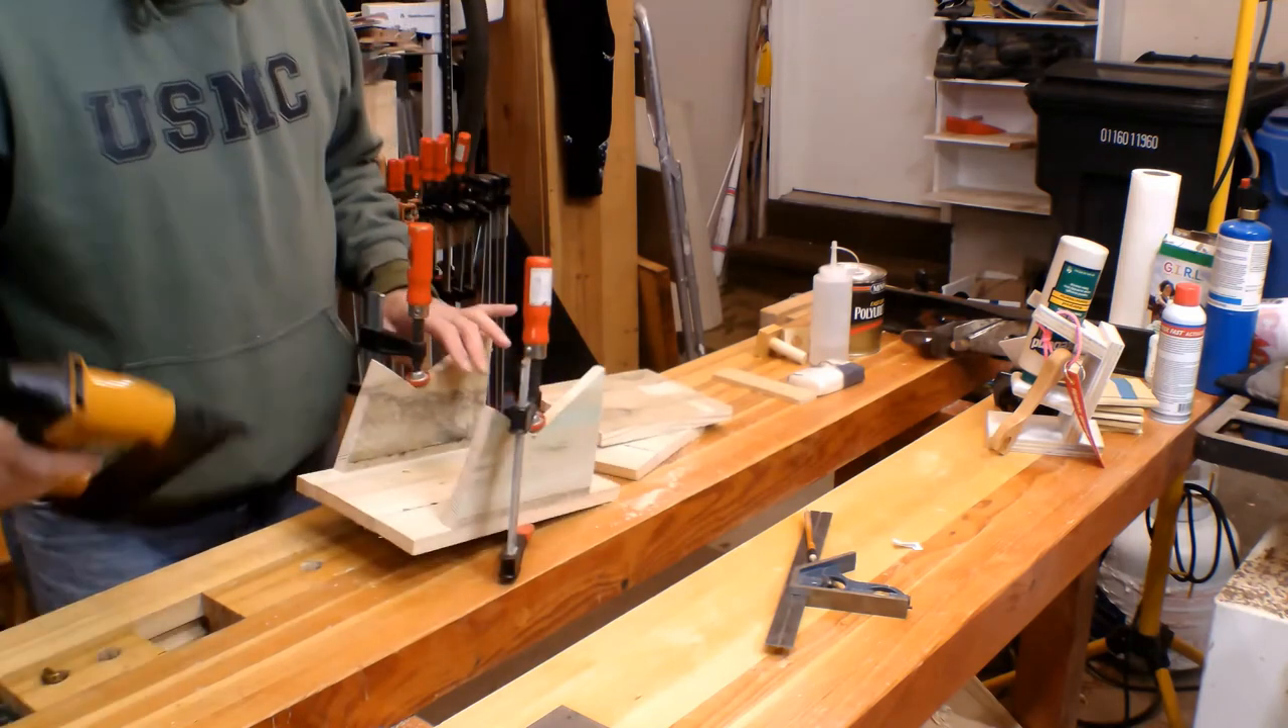I have the sides clamped to the back.